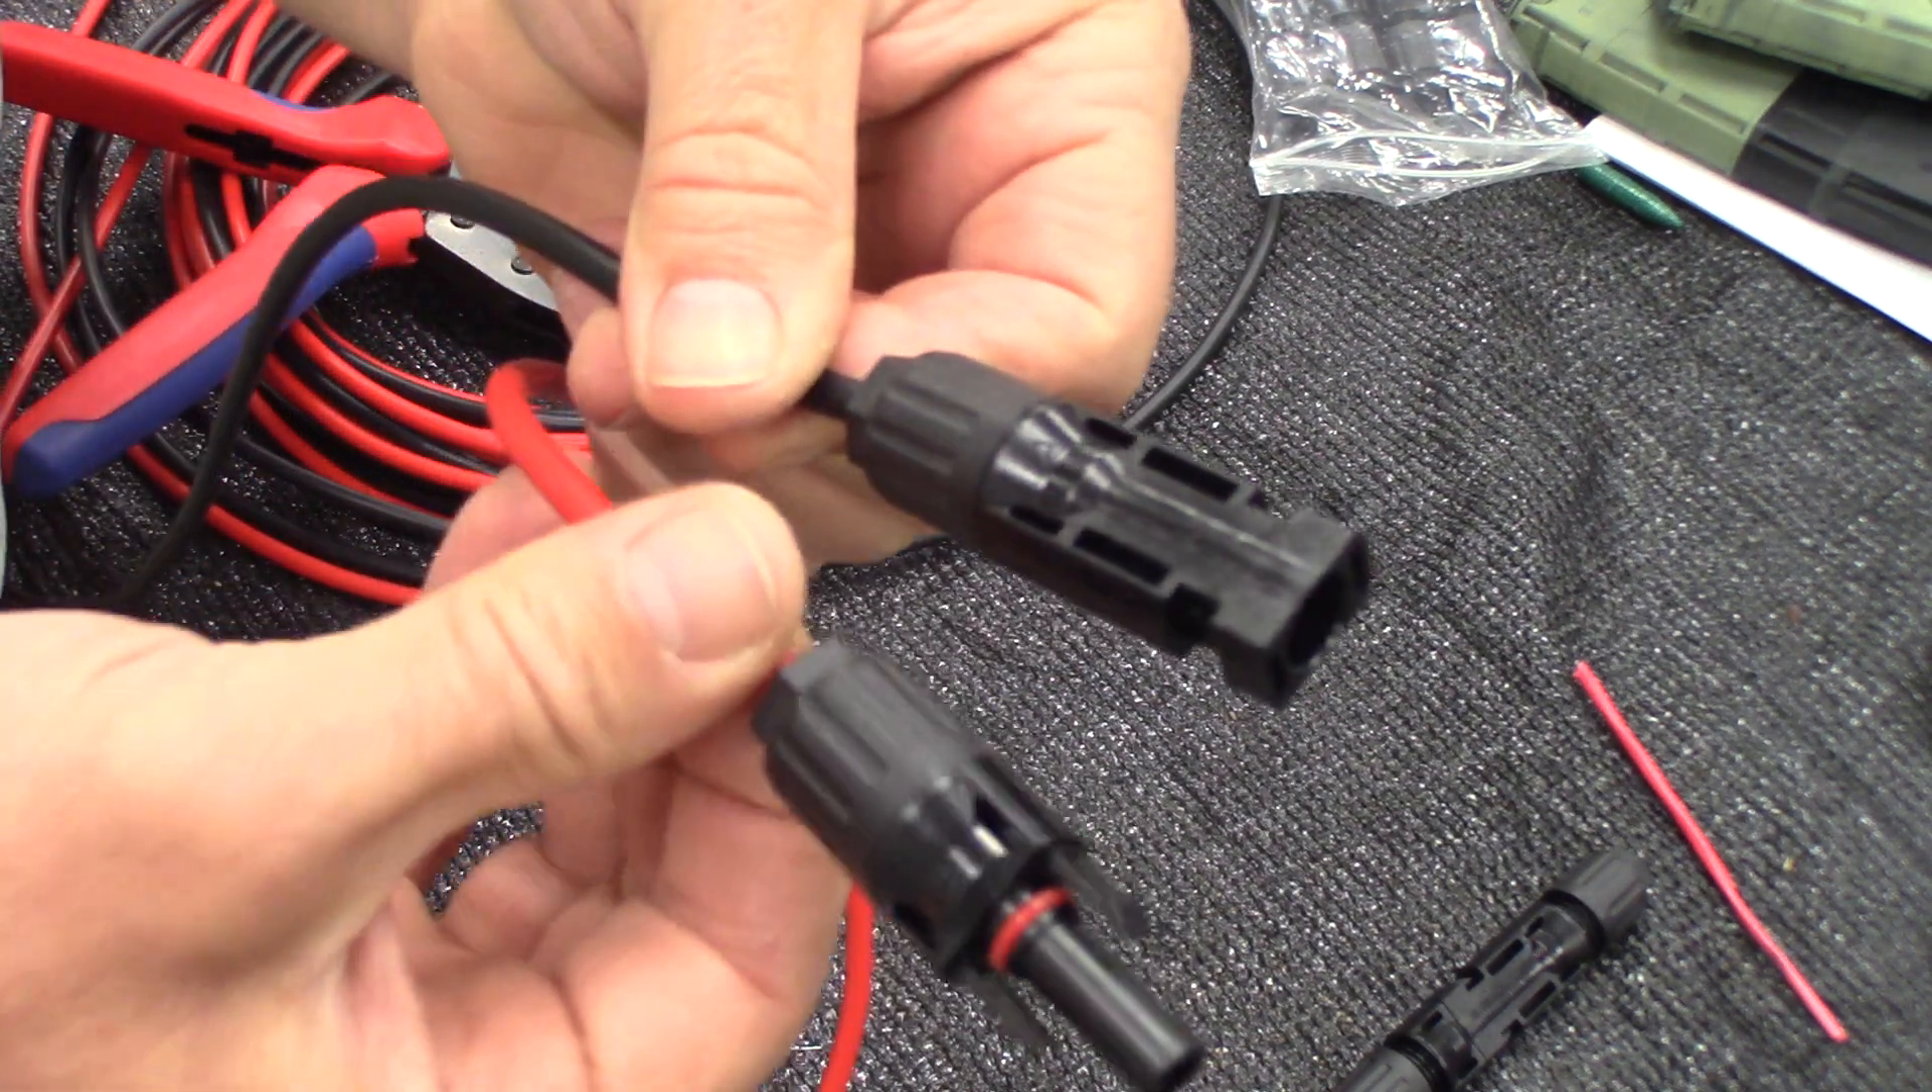So now you have your male and female on the end of your red and your black wire.